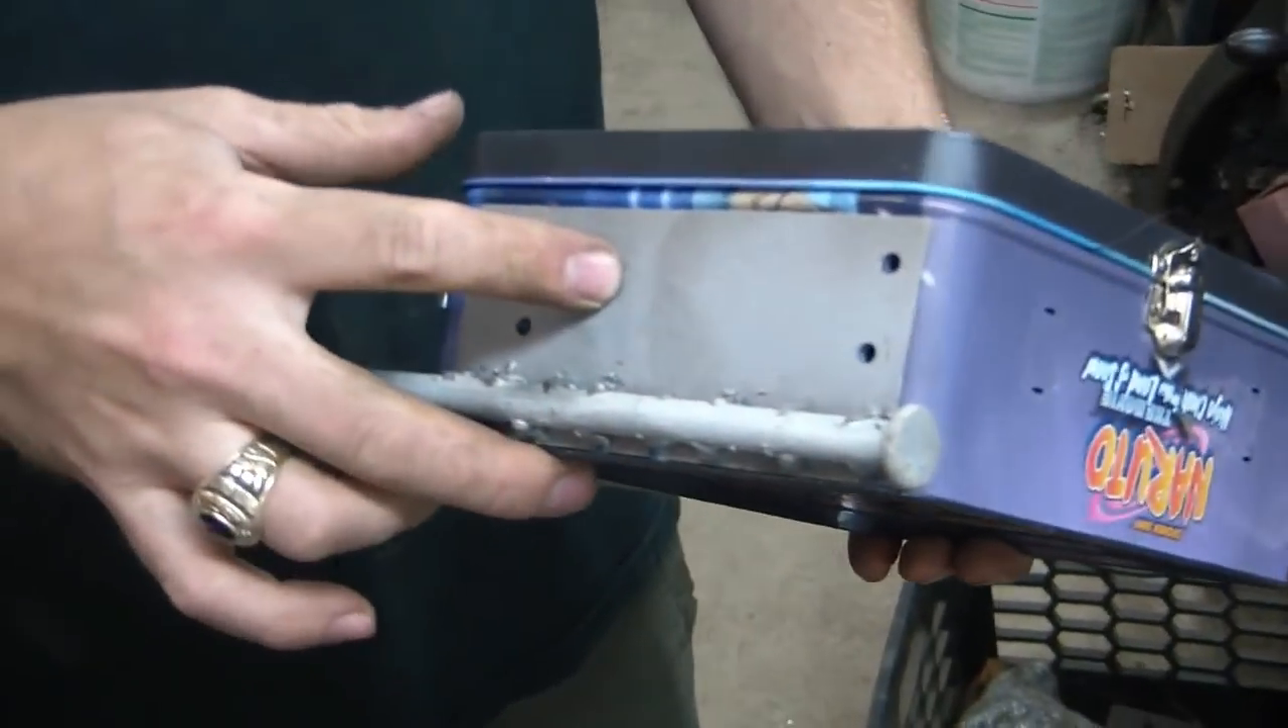We have got these spikes welded onto our side panels and we've got them drilled in place and I think now what we're going to do is sandblast this box and put a coat of primer on everything.